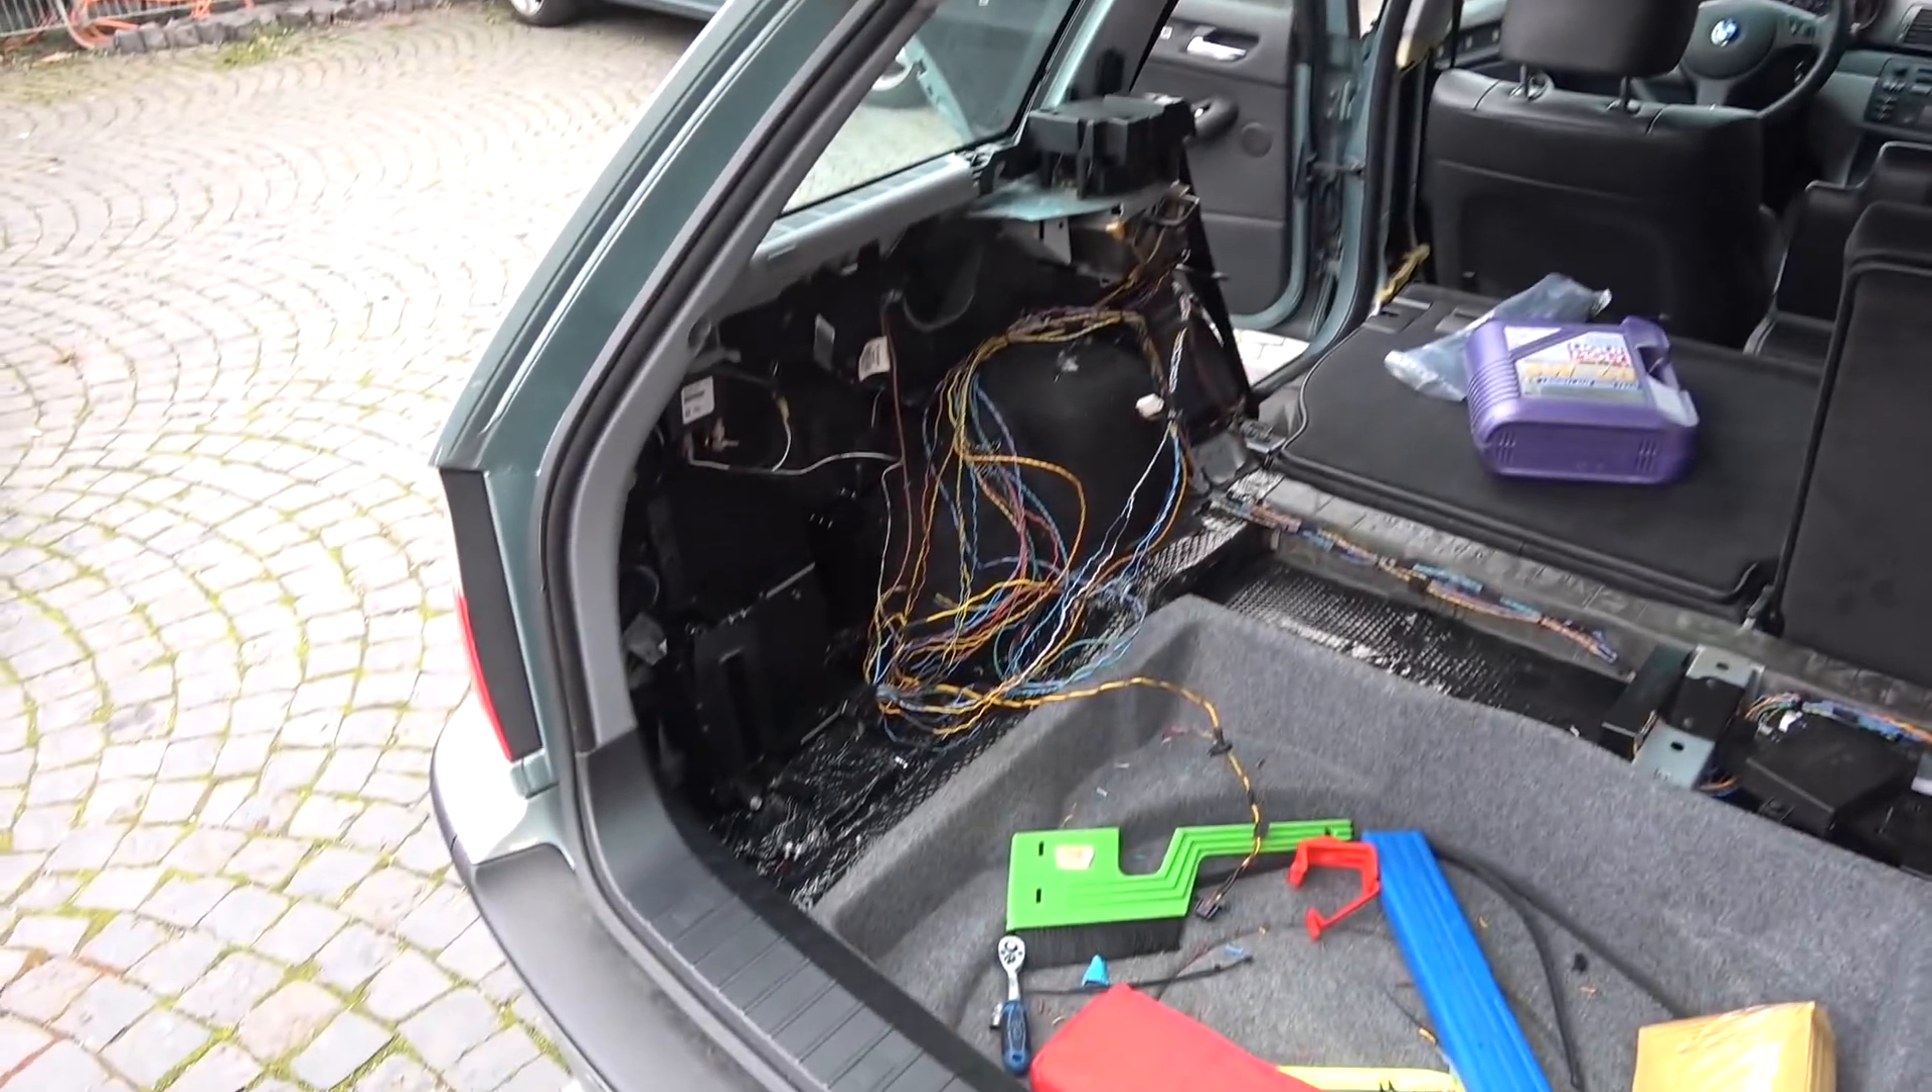And now I just gotta make all of this pretty and assemble the rest of the trunk and all of the trim over there.